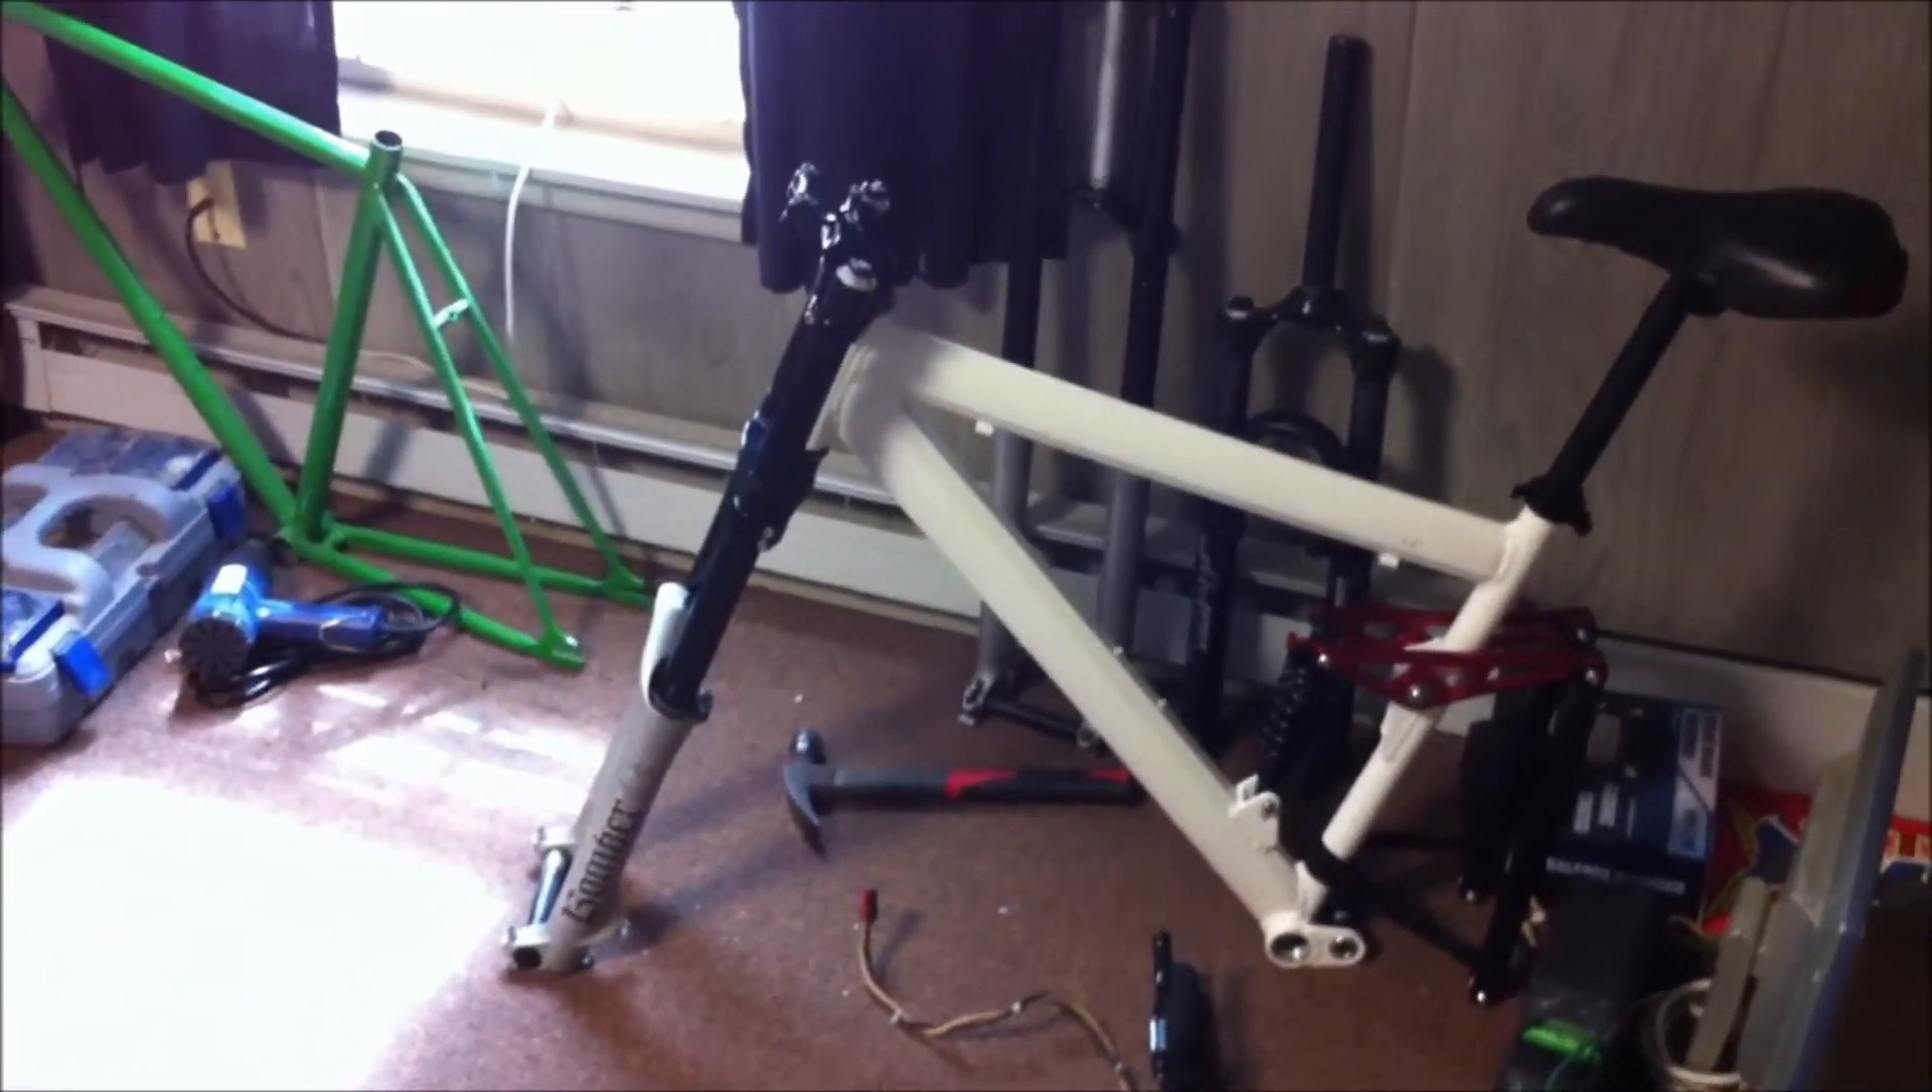As you can see, I've got the front bomber forks on.